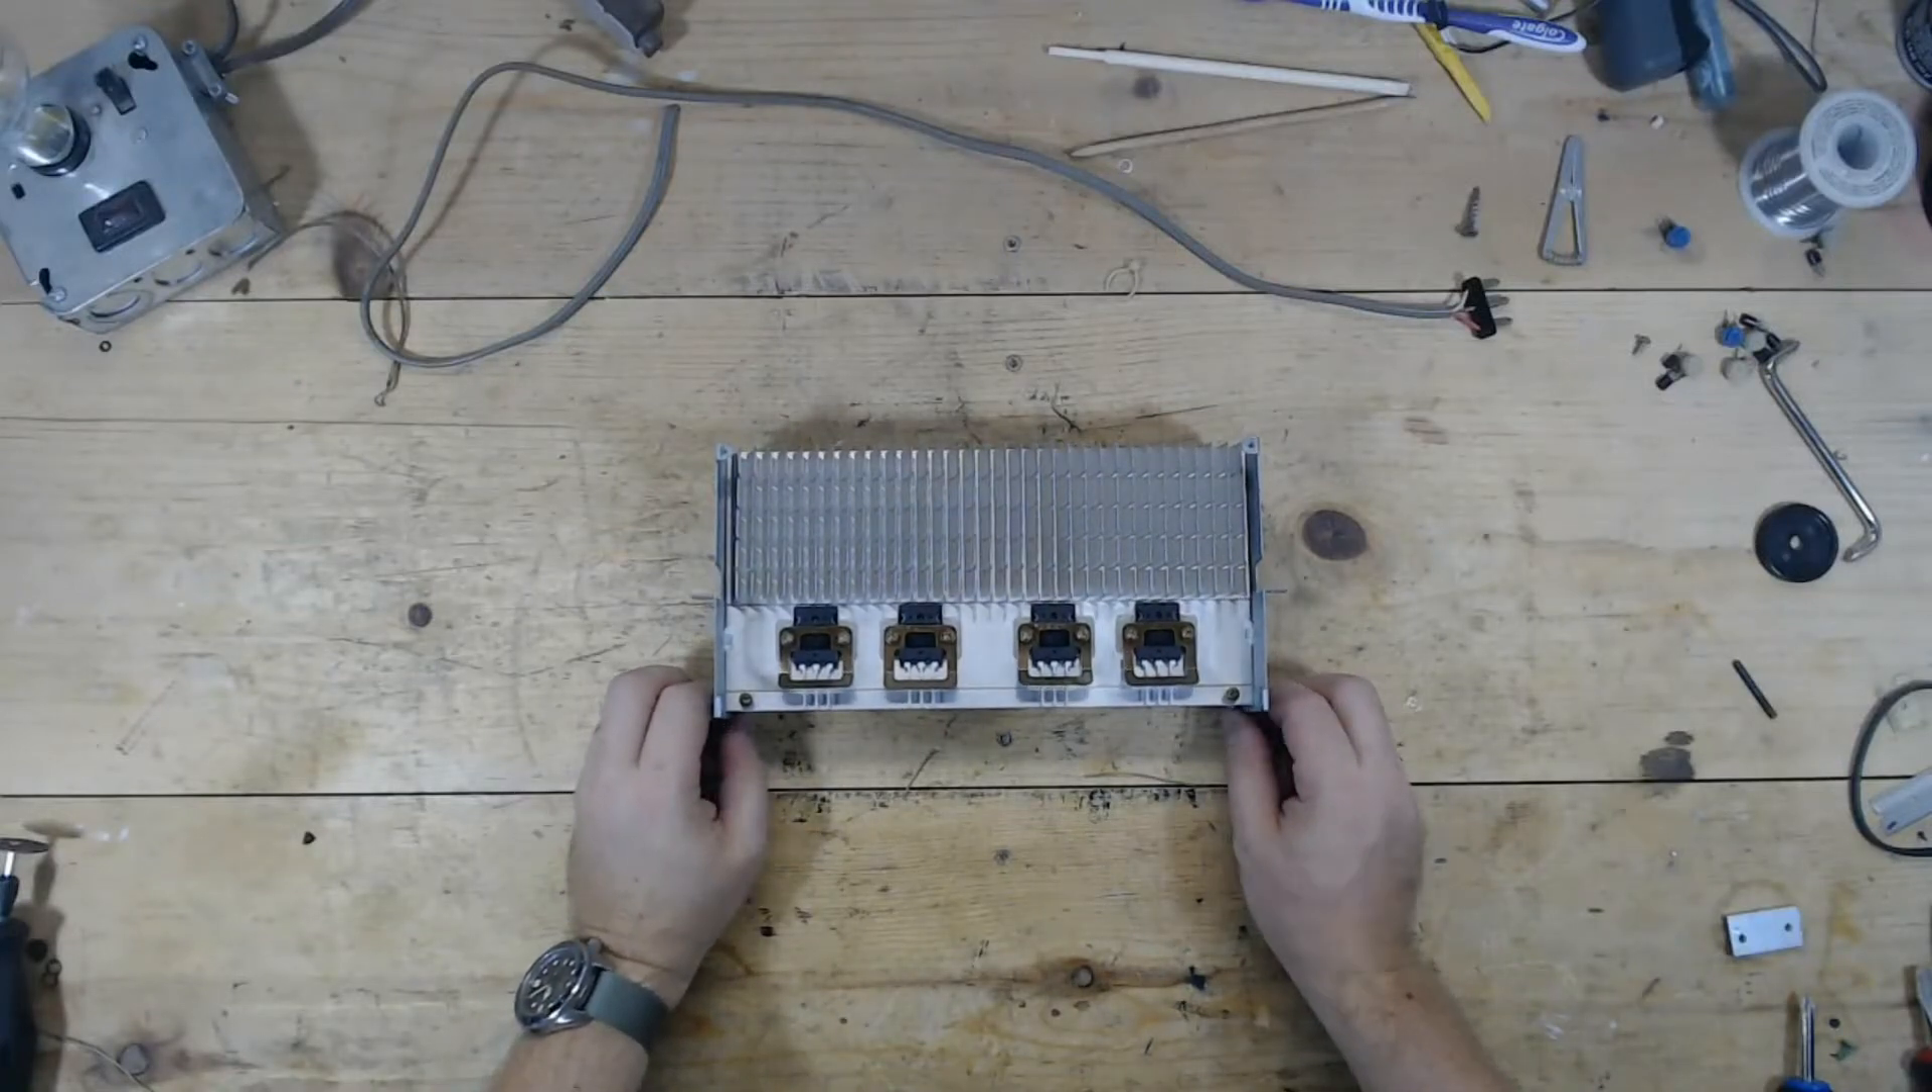New outputs came in, so they've been mounted.